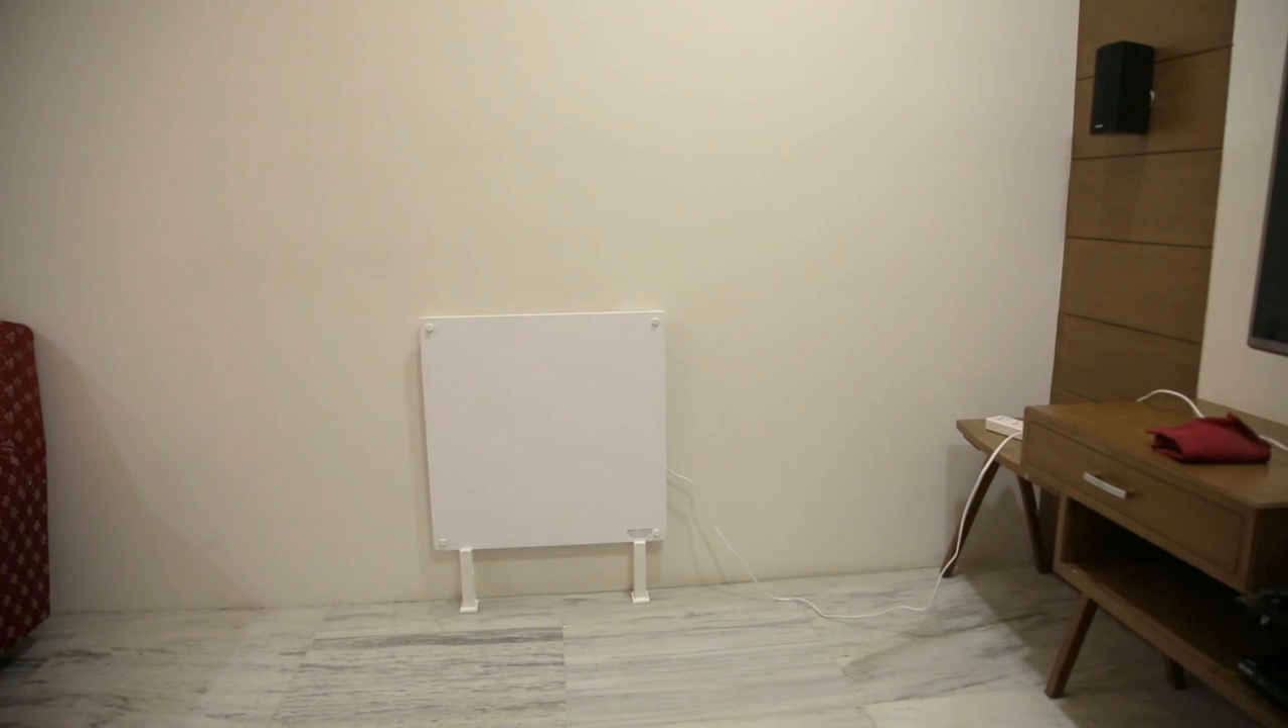The installation of your Amaze heater with patented No -Drill EZ -Mount system is now complete.